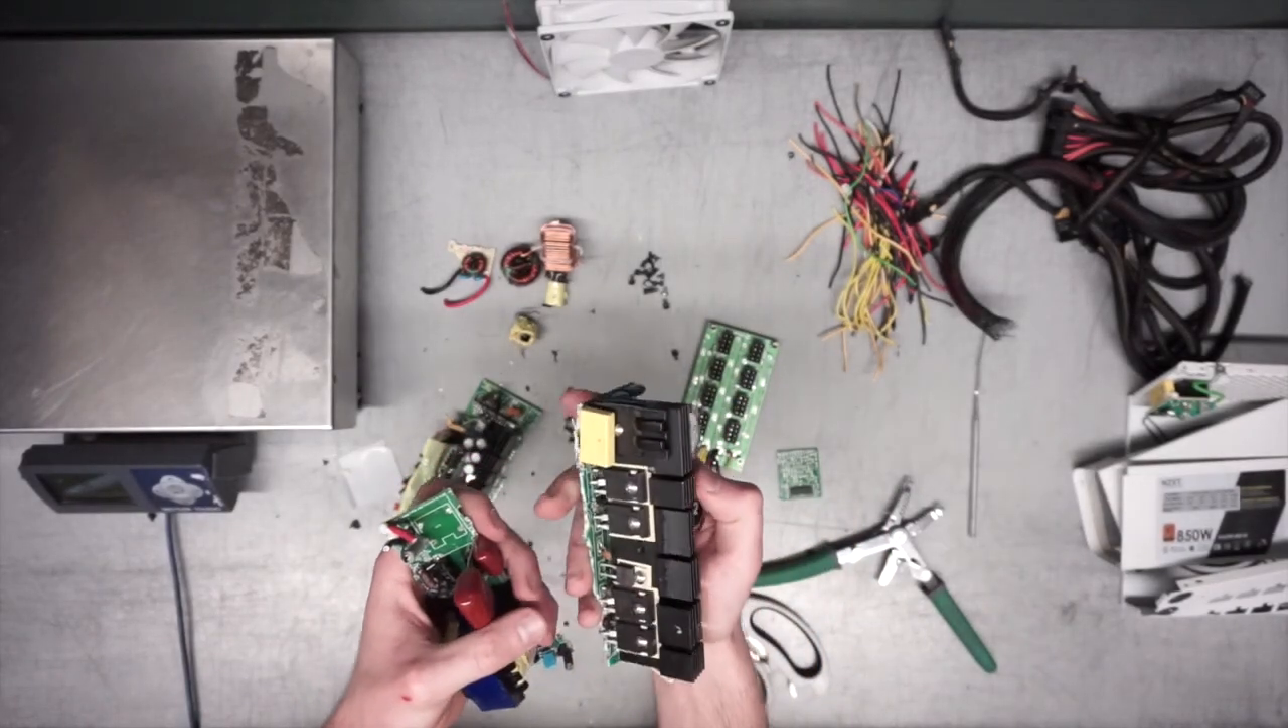All right, so we ended up breaking the board apart.